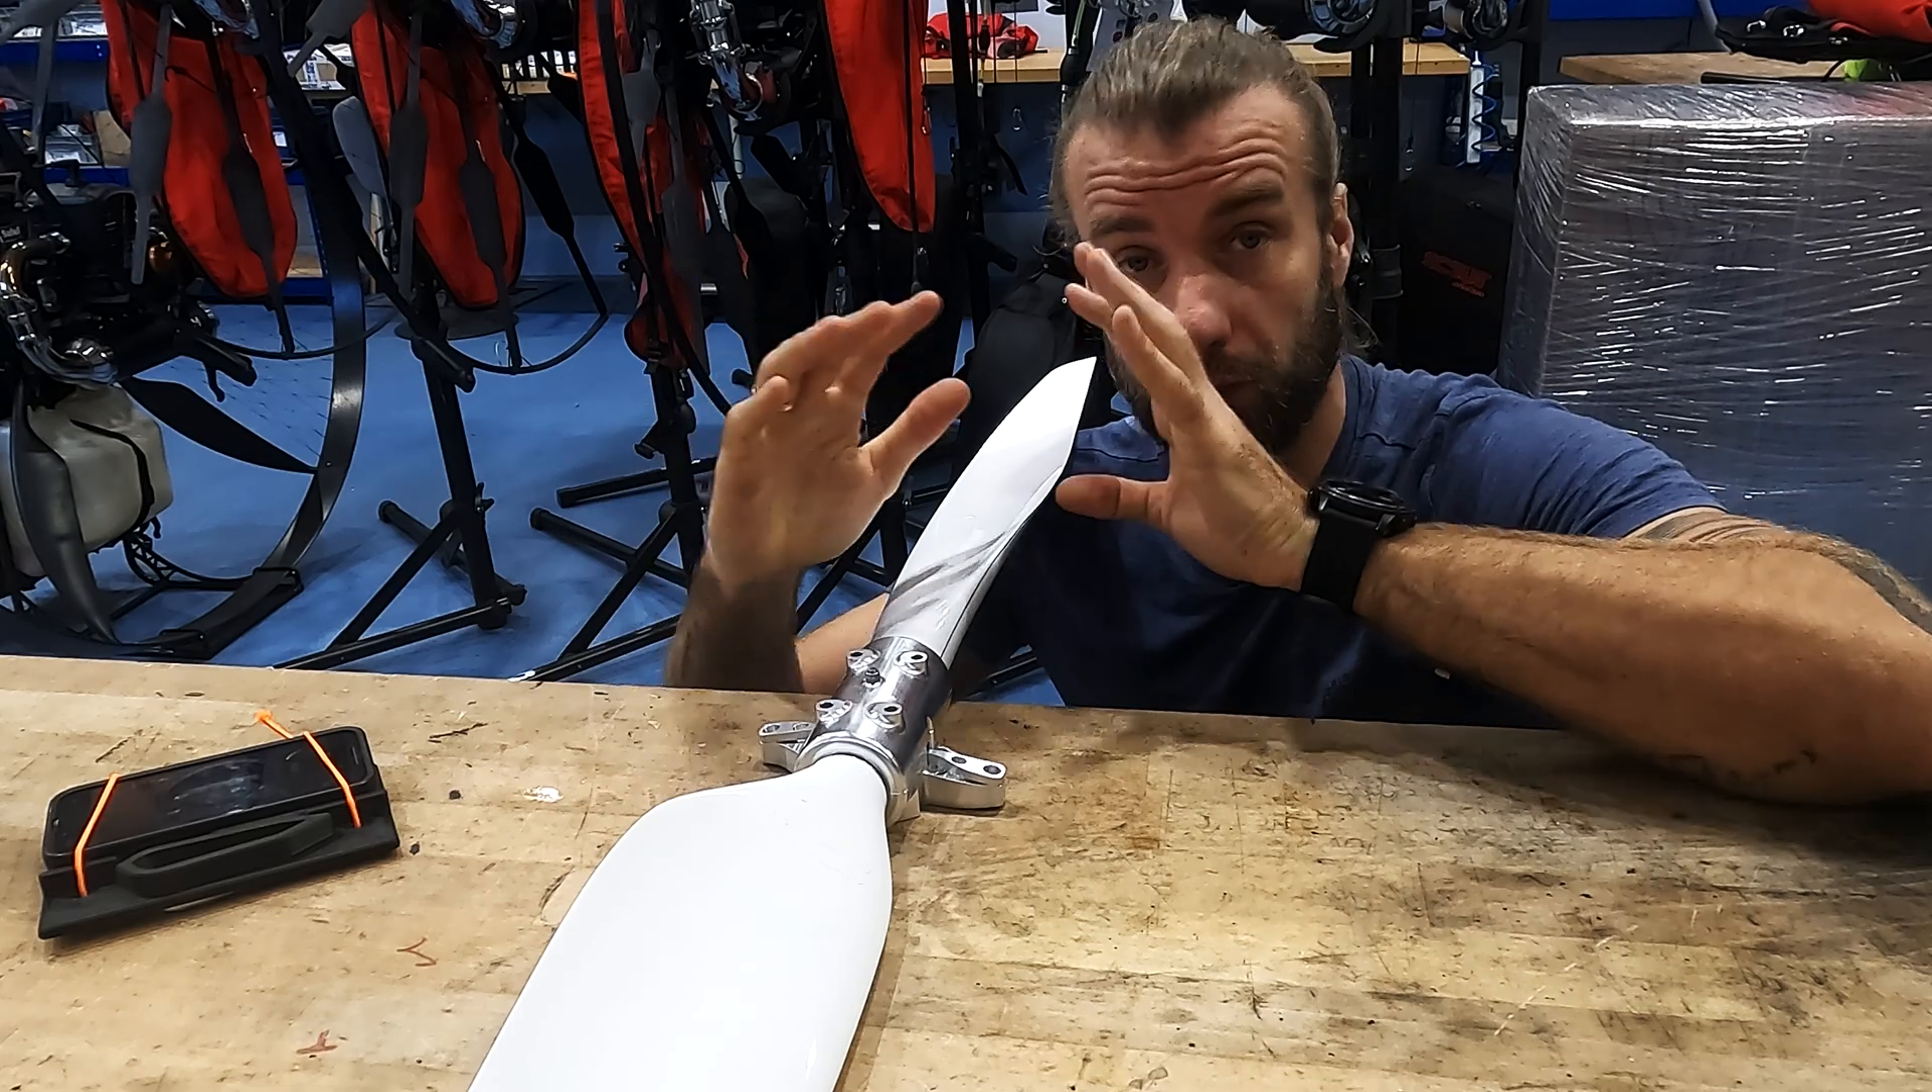Now I've assembled the propeller and I have to say I'm very happy with the precision in all the process.